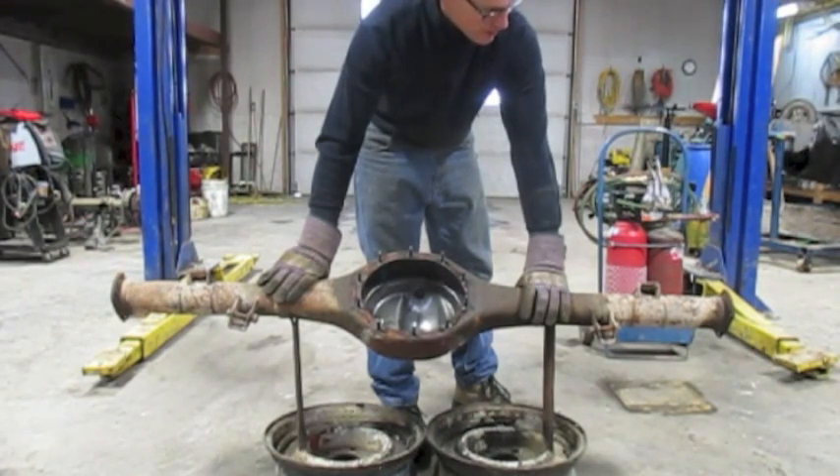This is a diff that has already been stripped down, all the pieces and parts taken out of it.